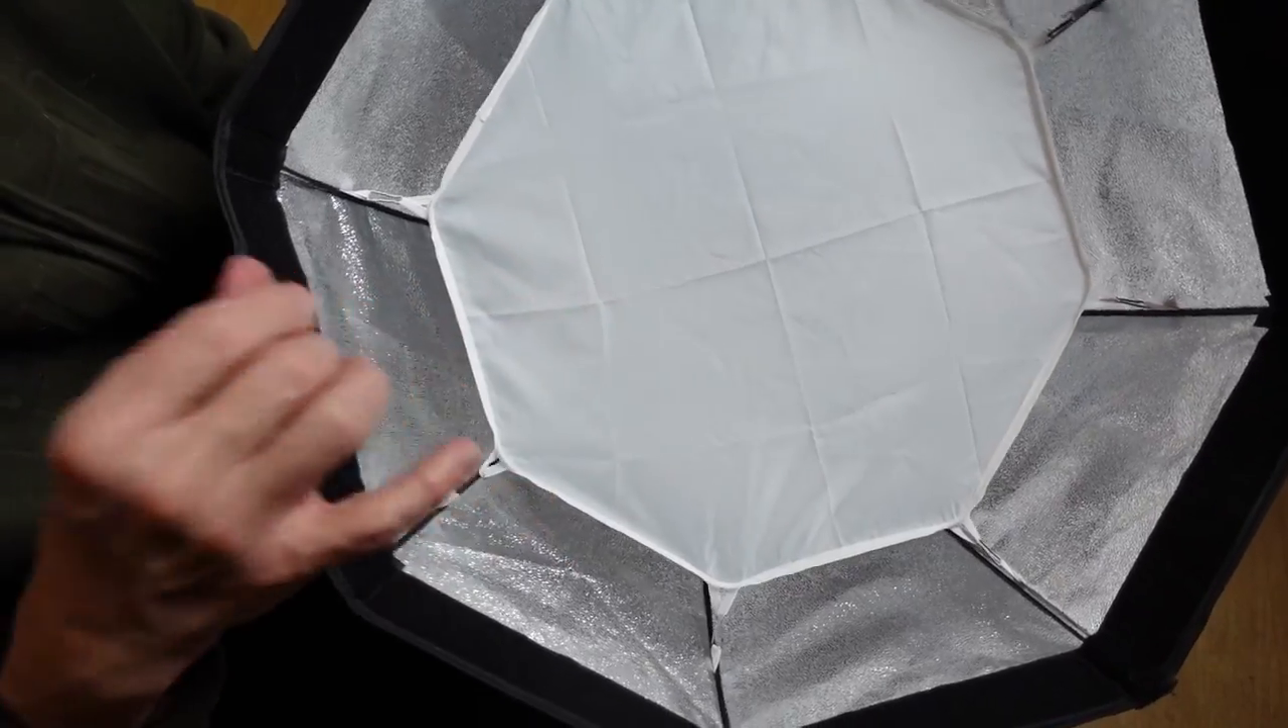Okay, this is the inner diffuser installed.